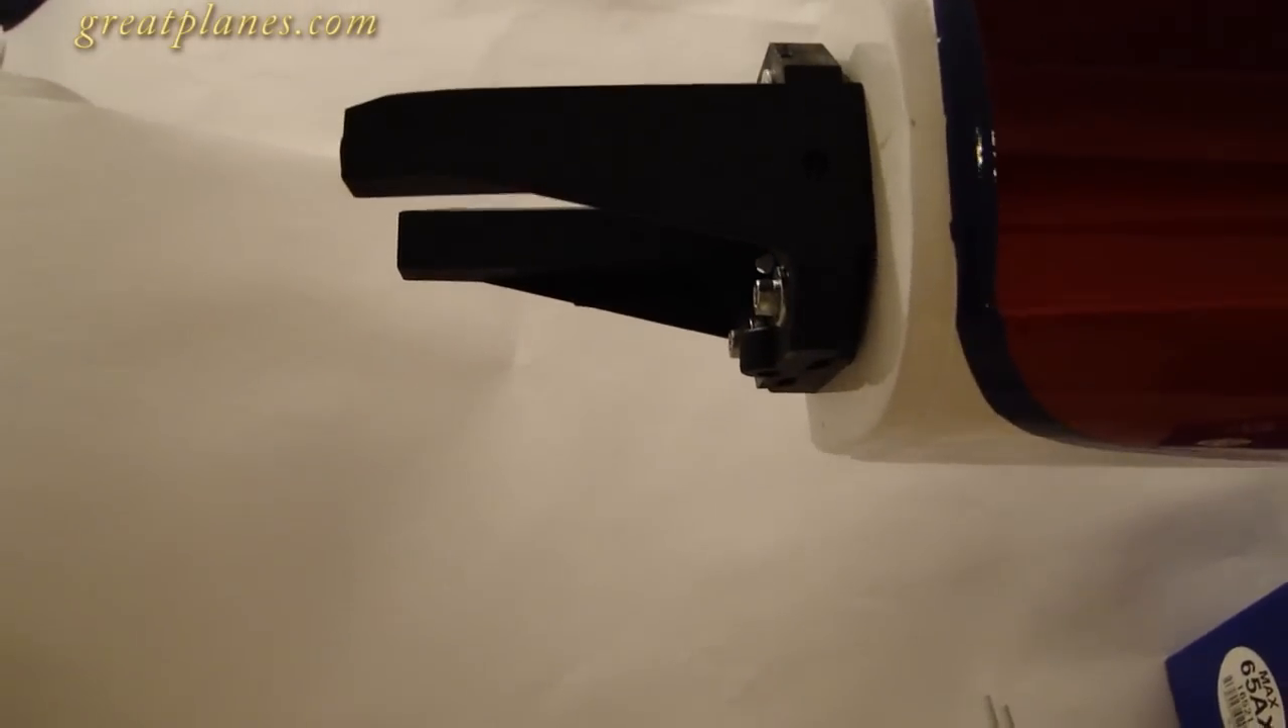This is your engine mount. As you can see we've got it installed.